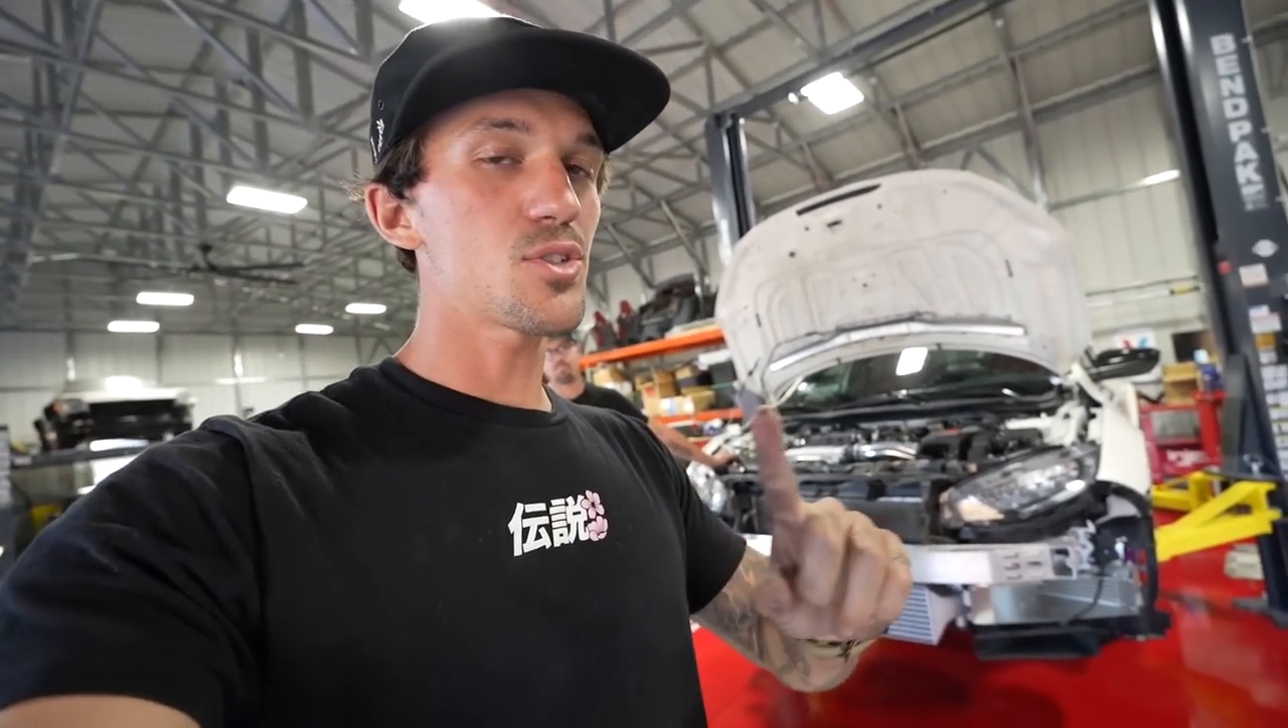We are leaving the front bumper off because we've been doing things that you guys have been asking for for a while.